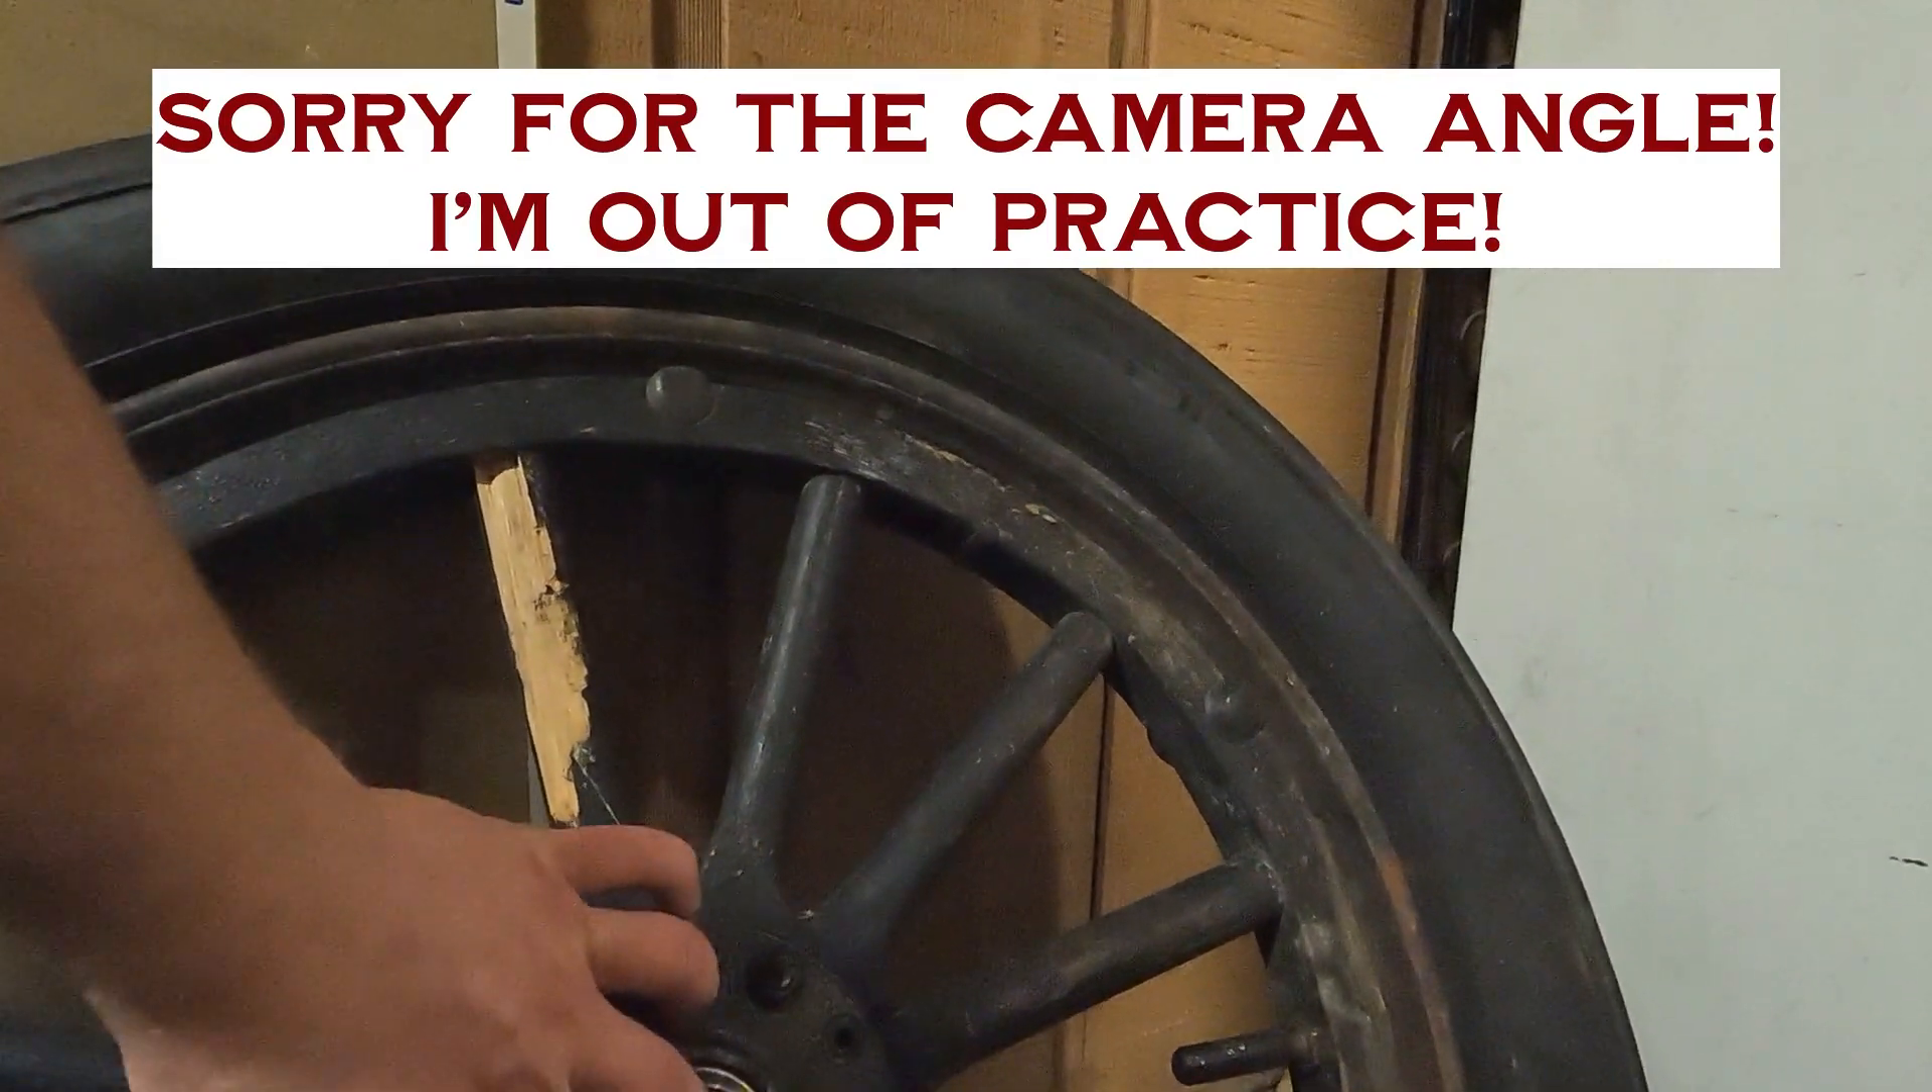You can see right there, there's the rest of the spindle. It's still in there. I haven't gotten around to pulling it out yet.